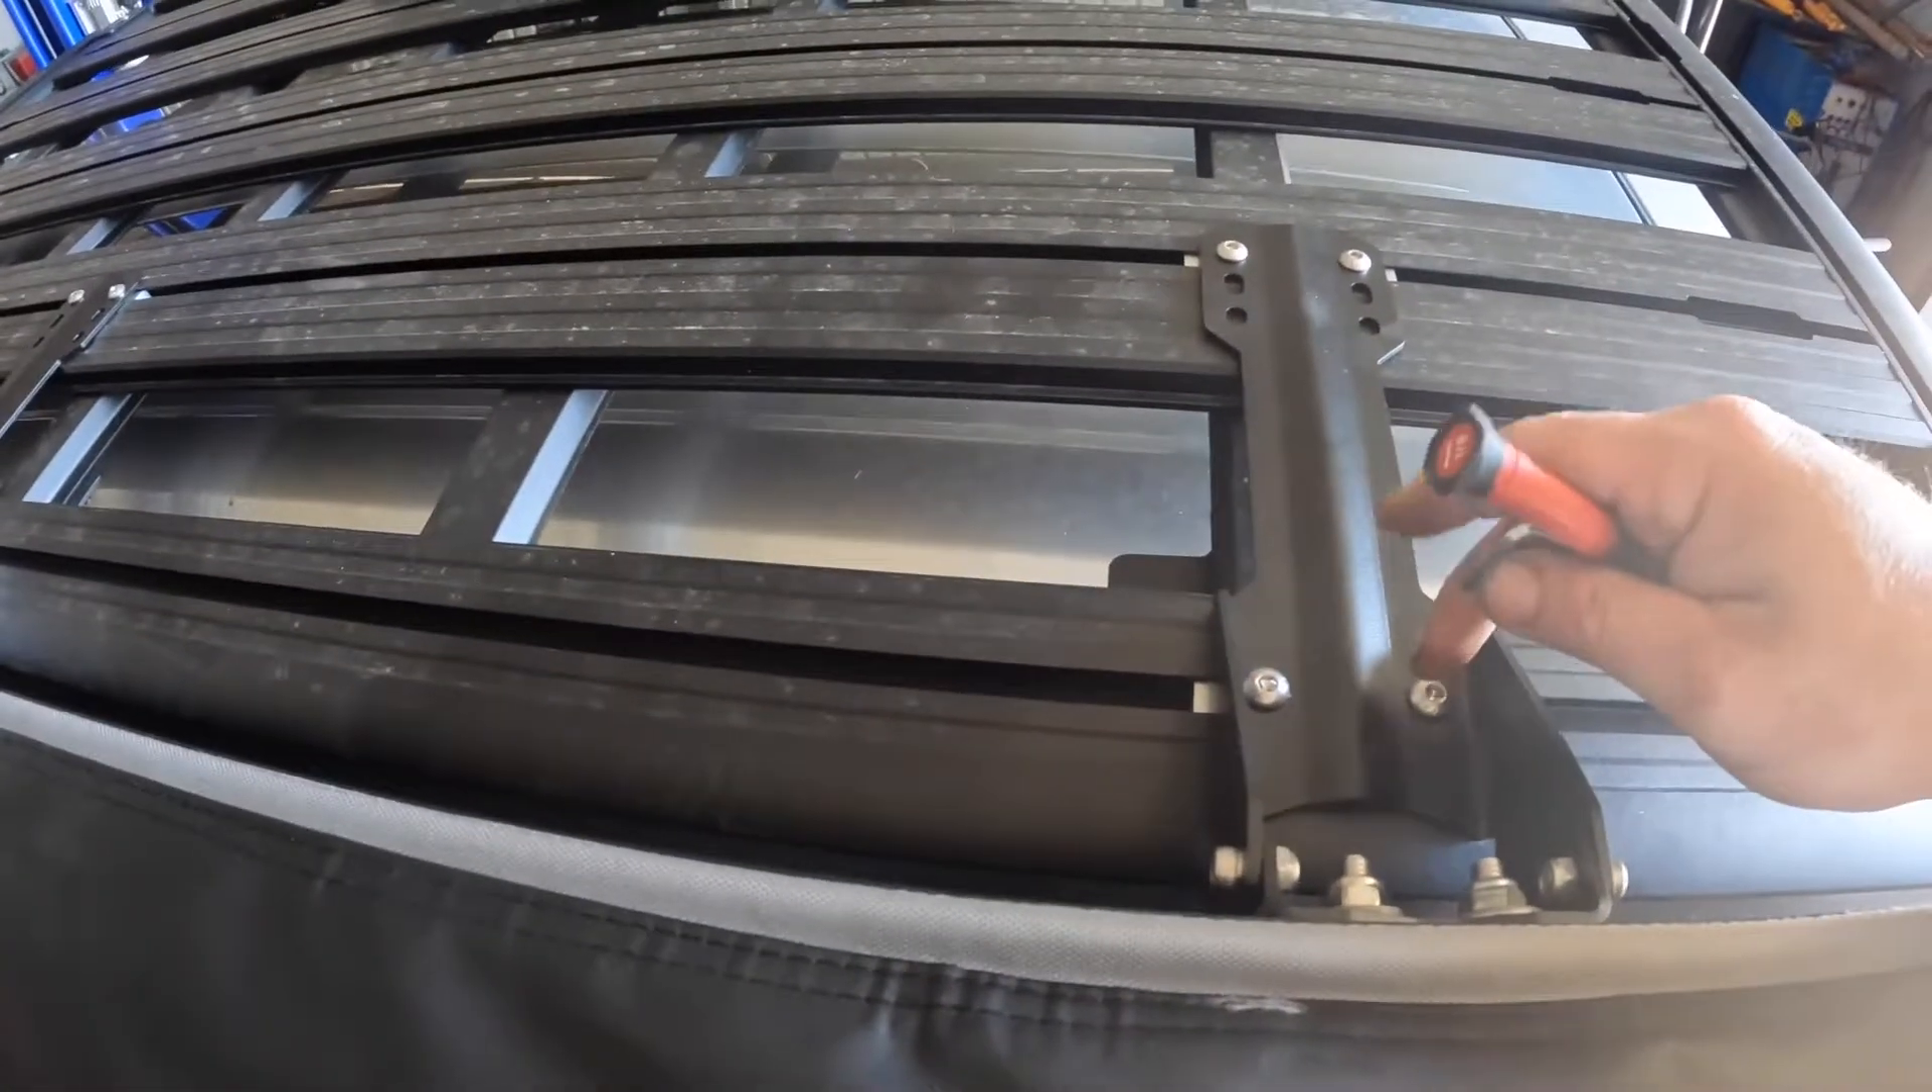This is how the brackets have worked out so they just fit perfectly across two rails.